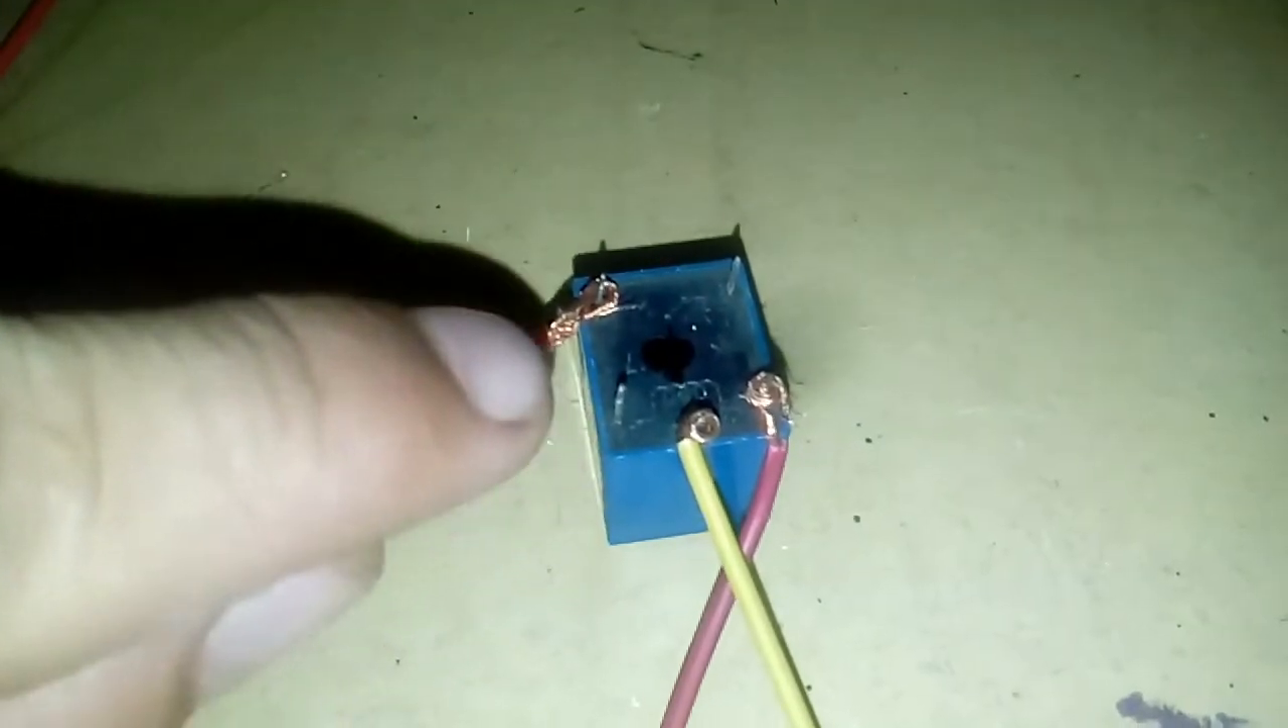Aí aqui já está com os fios aqui ligados.